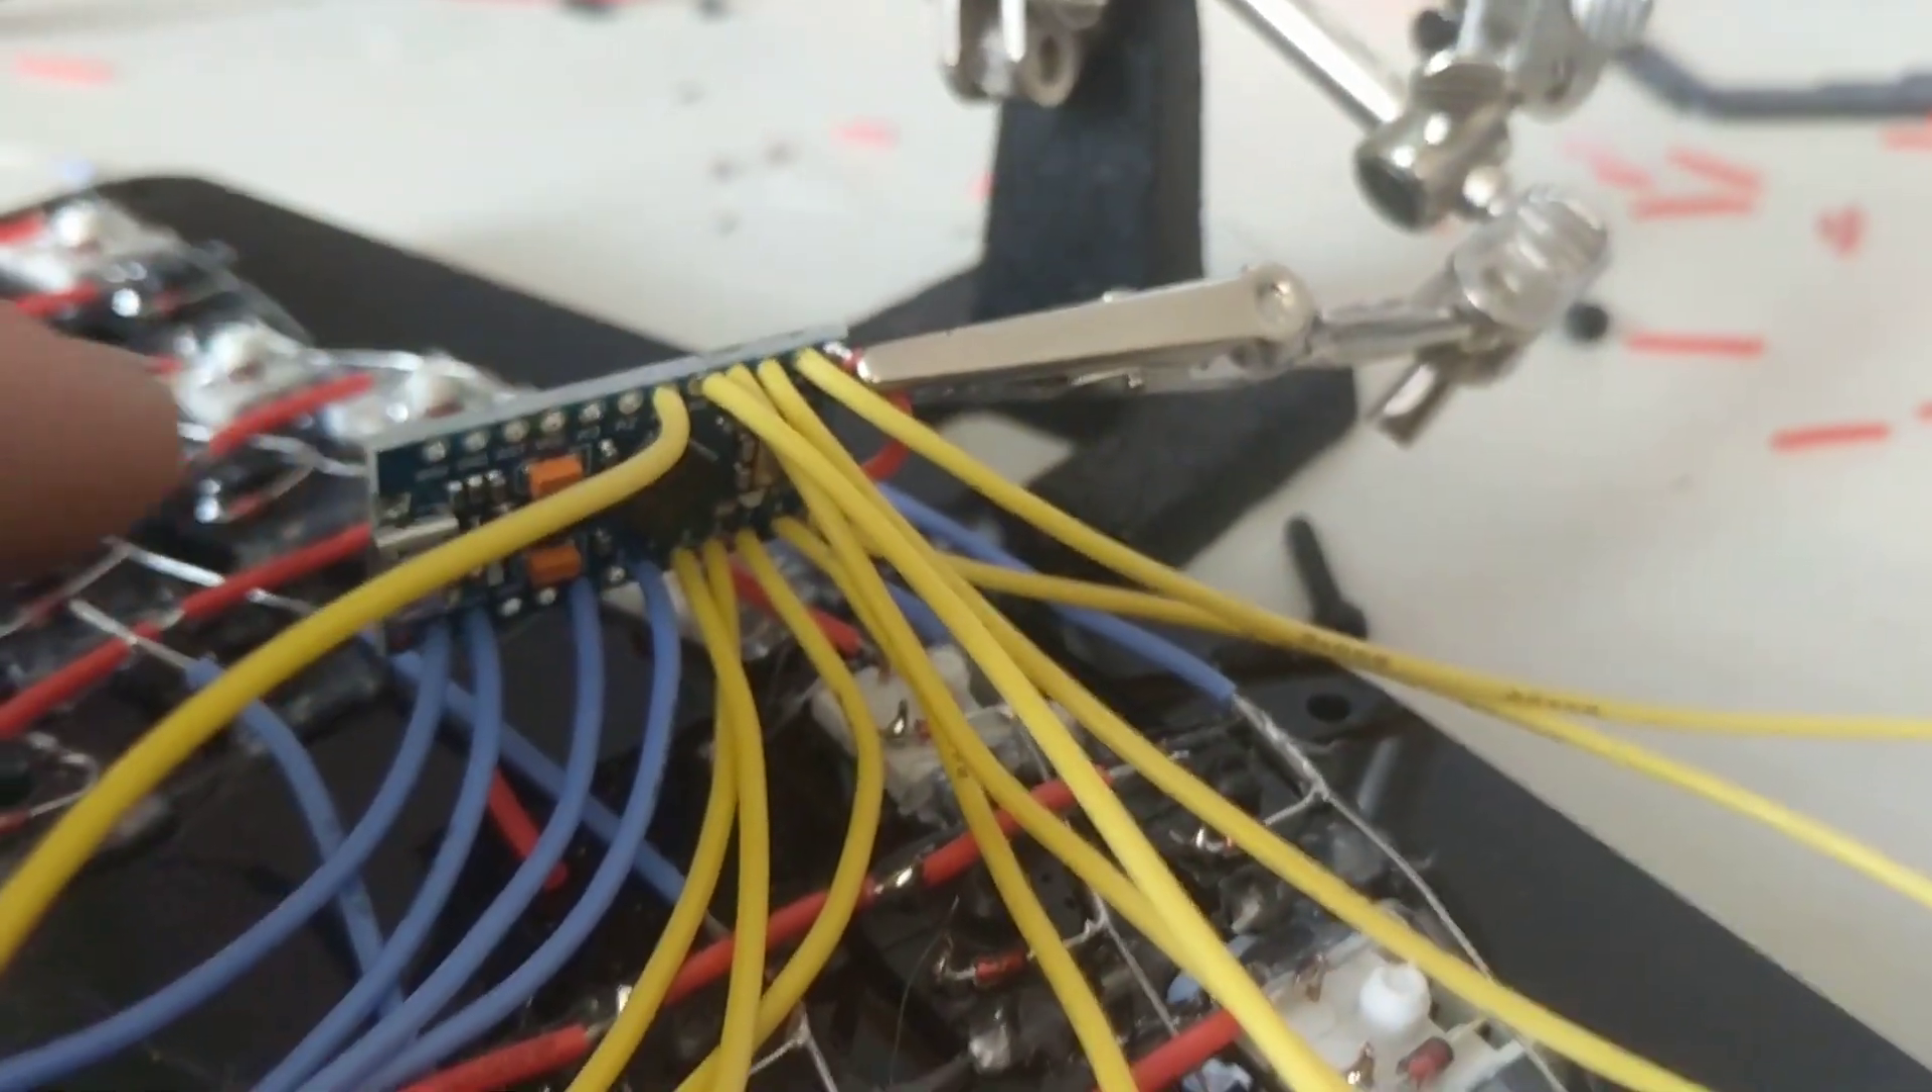The microcontroller is all wired up now, and so I'm going to place it where it's going to go.